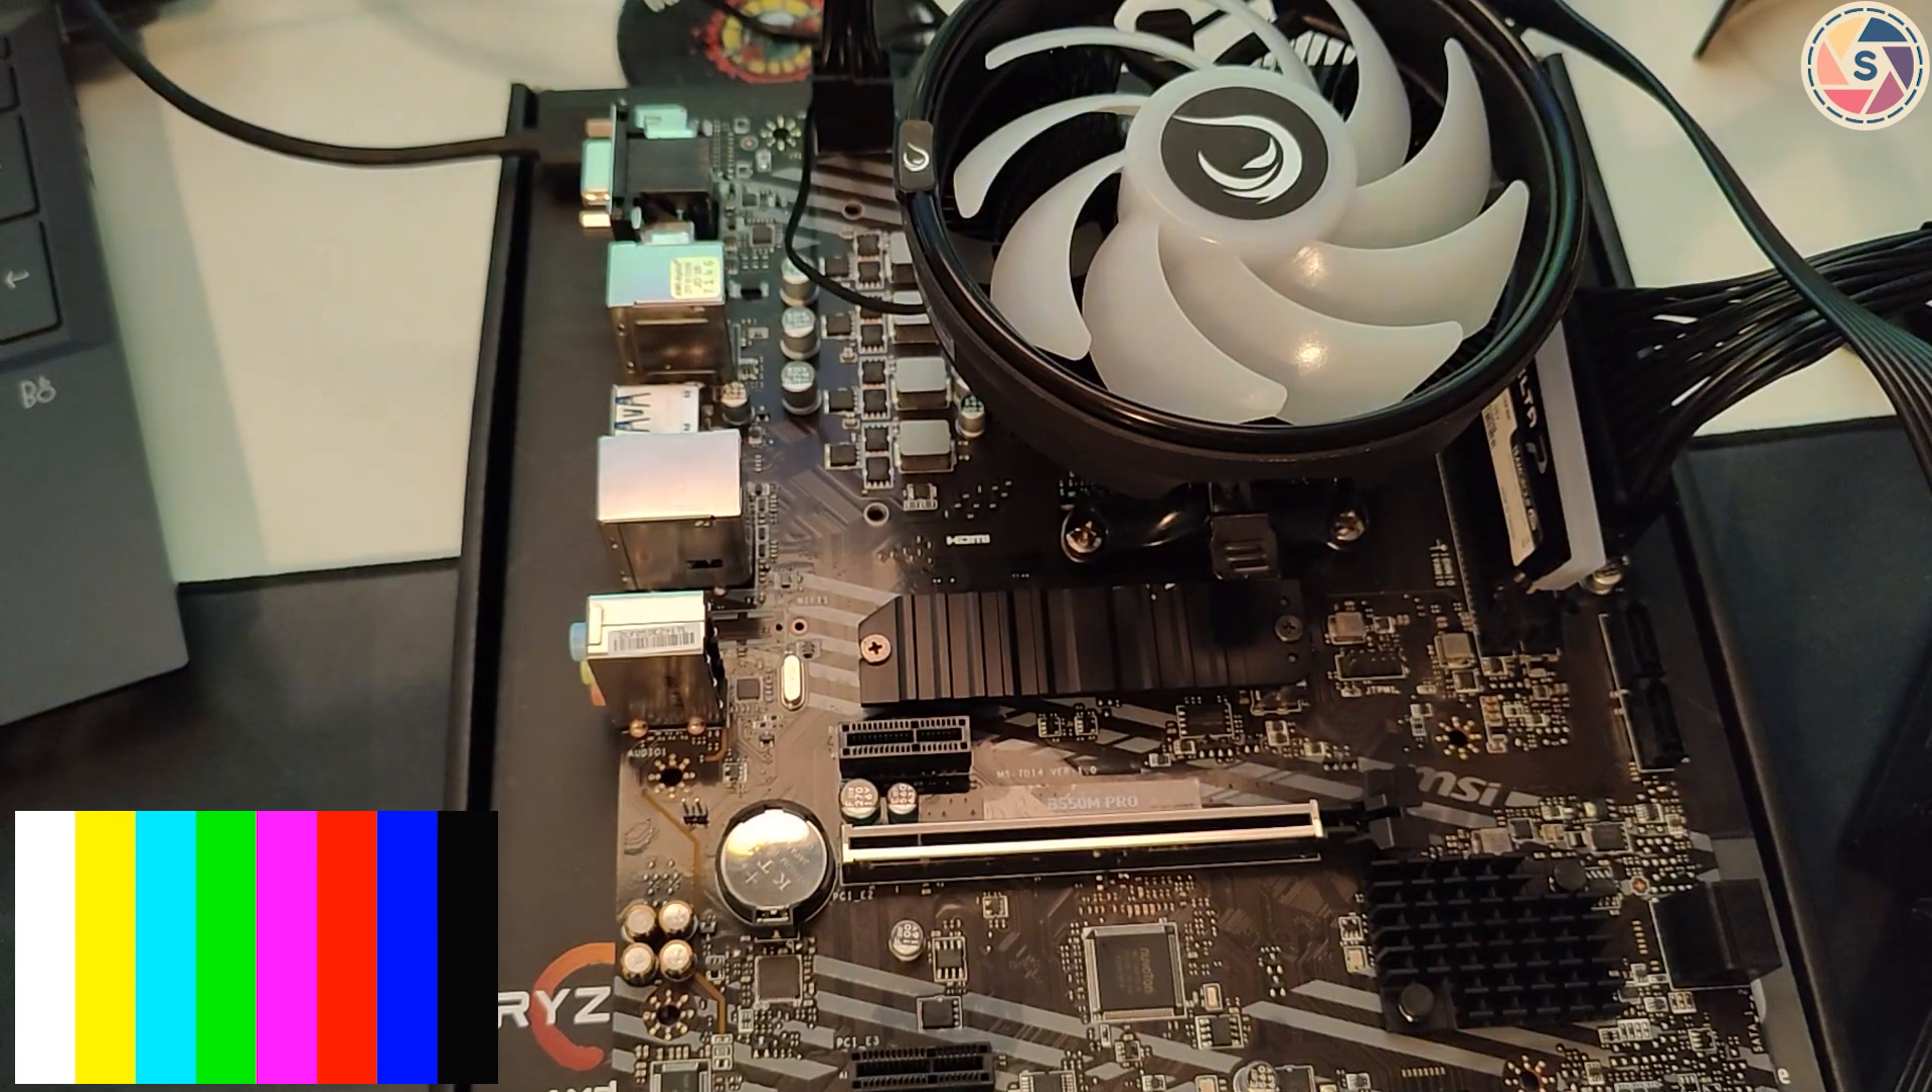Birazcık uğraştıktan sonra soğutucumu da taktım.